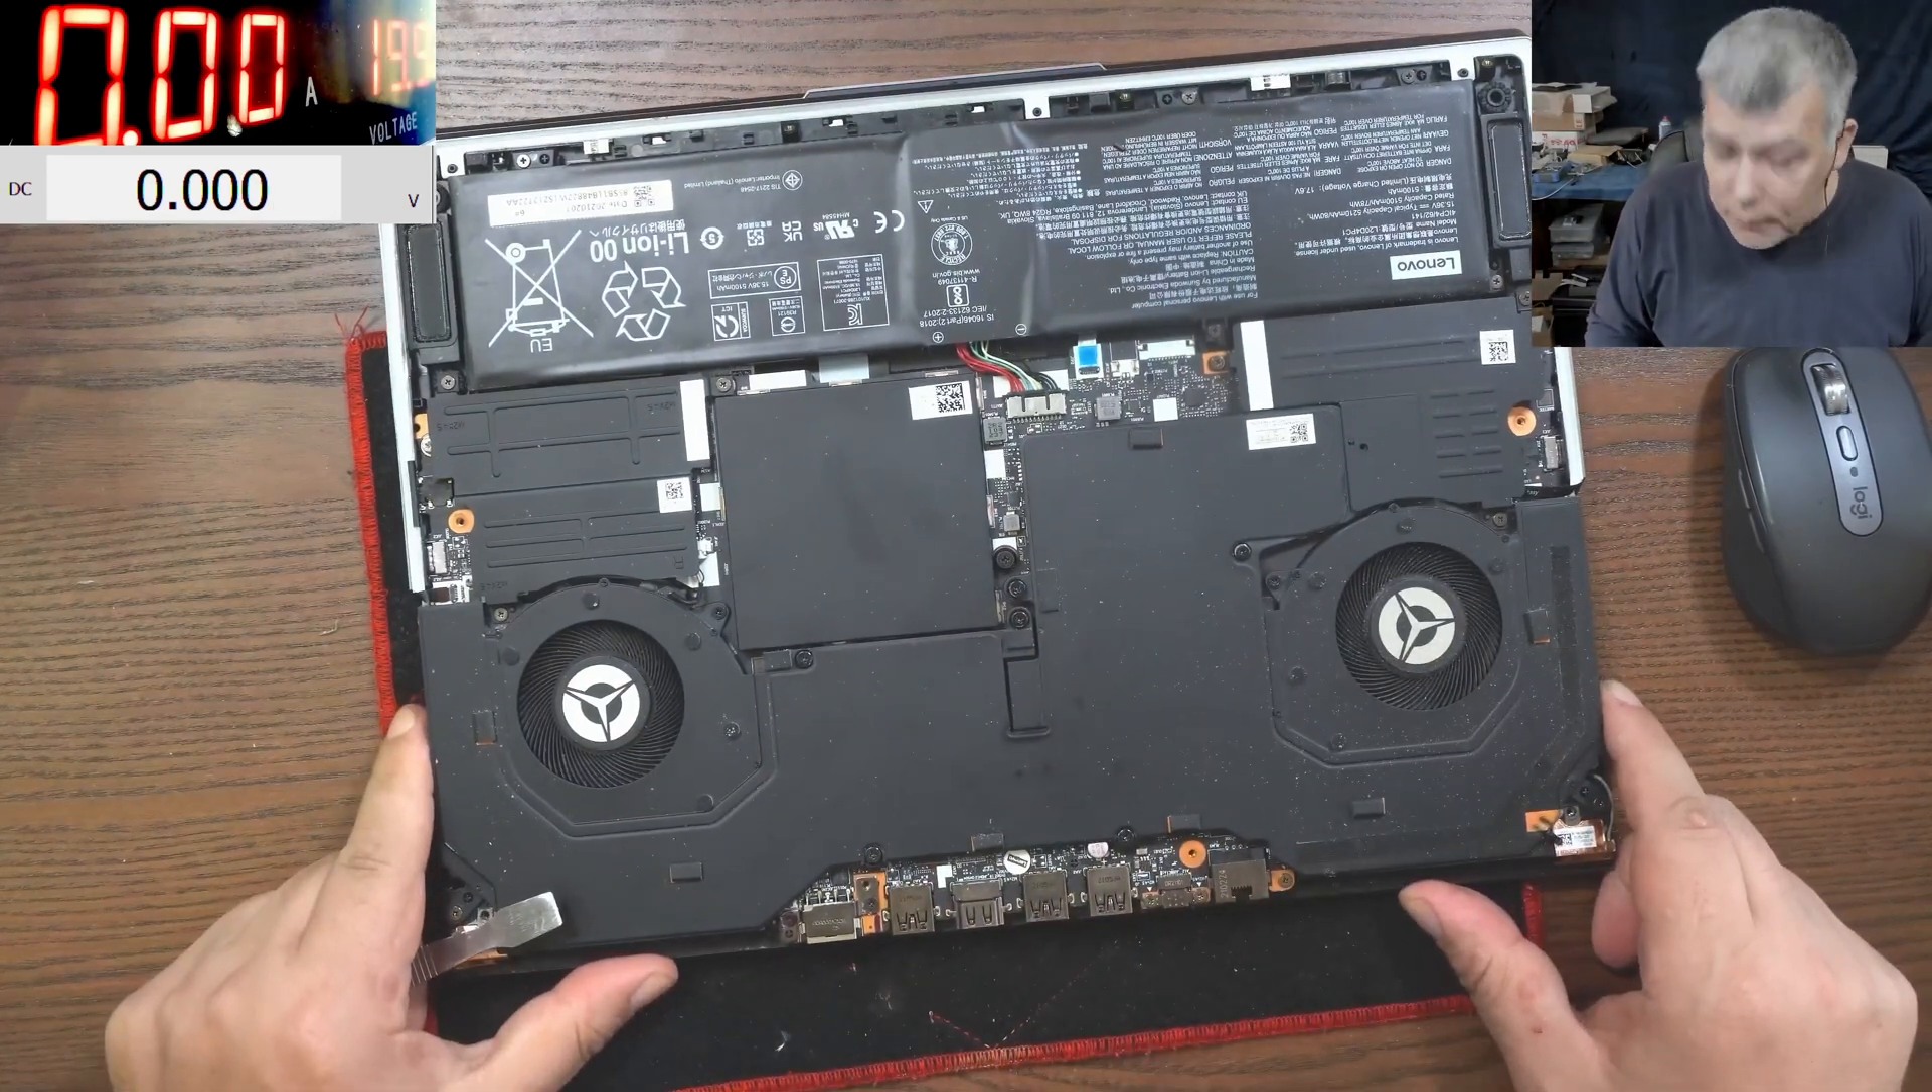Okay, so the back cover is removed.